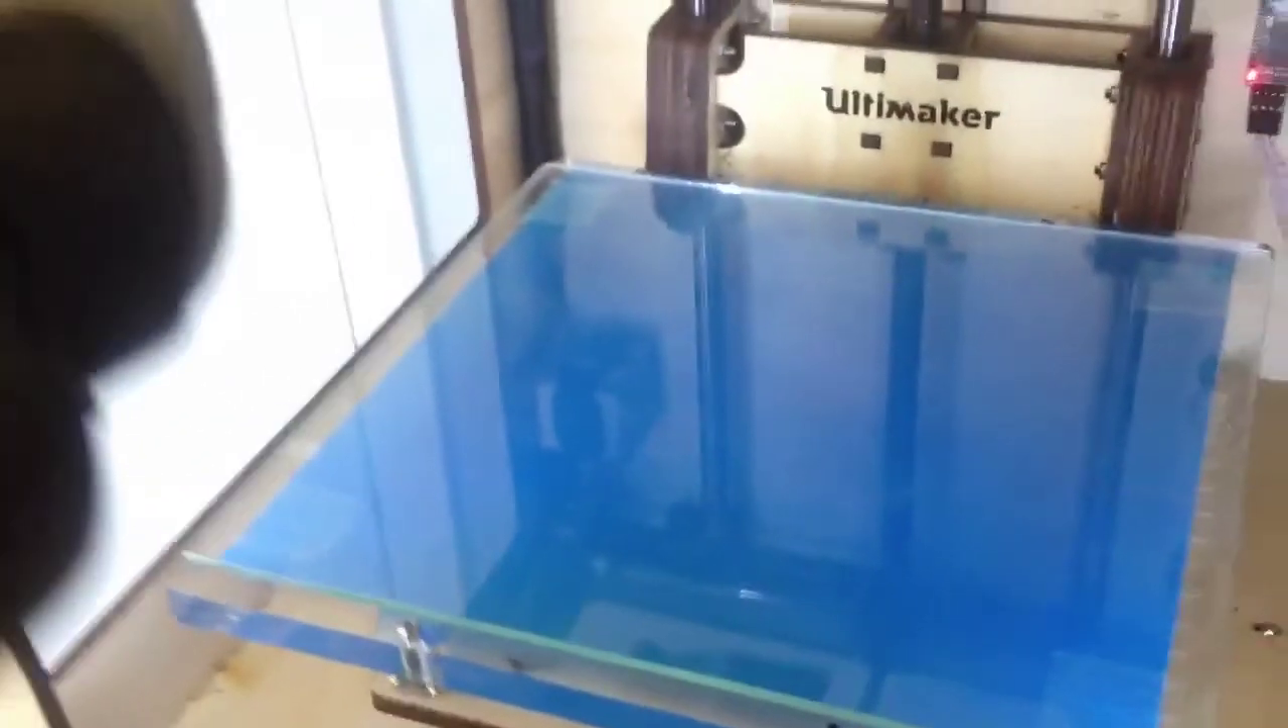Now I'm going to put it on the bed. Now the glass sheet is on the Ultimaker.